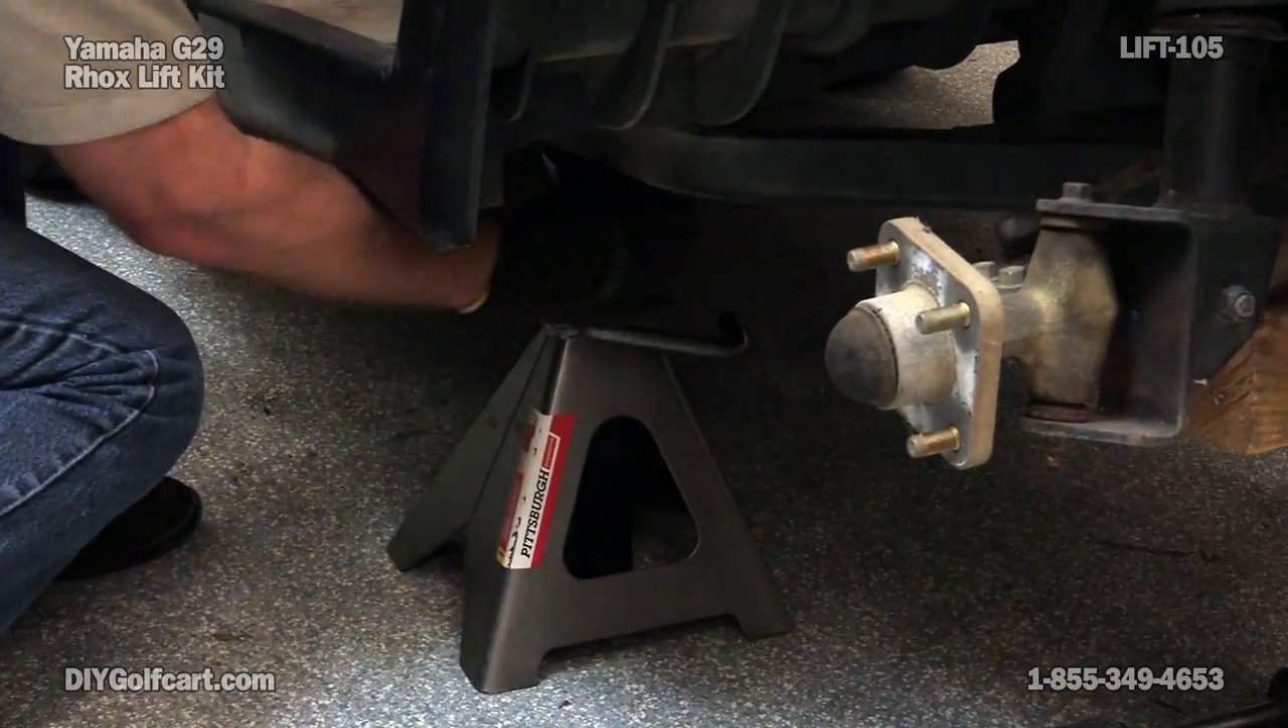Okay, I've went ahead and removed this tire and wheel assembly, so that you can actually see a good location to put your jack.